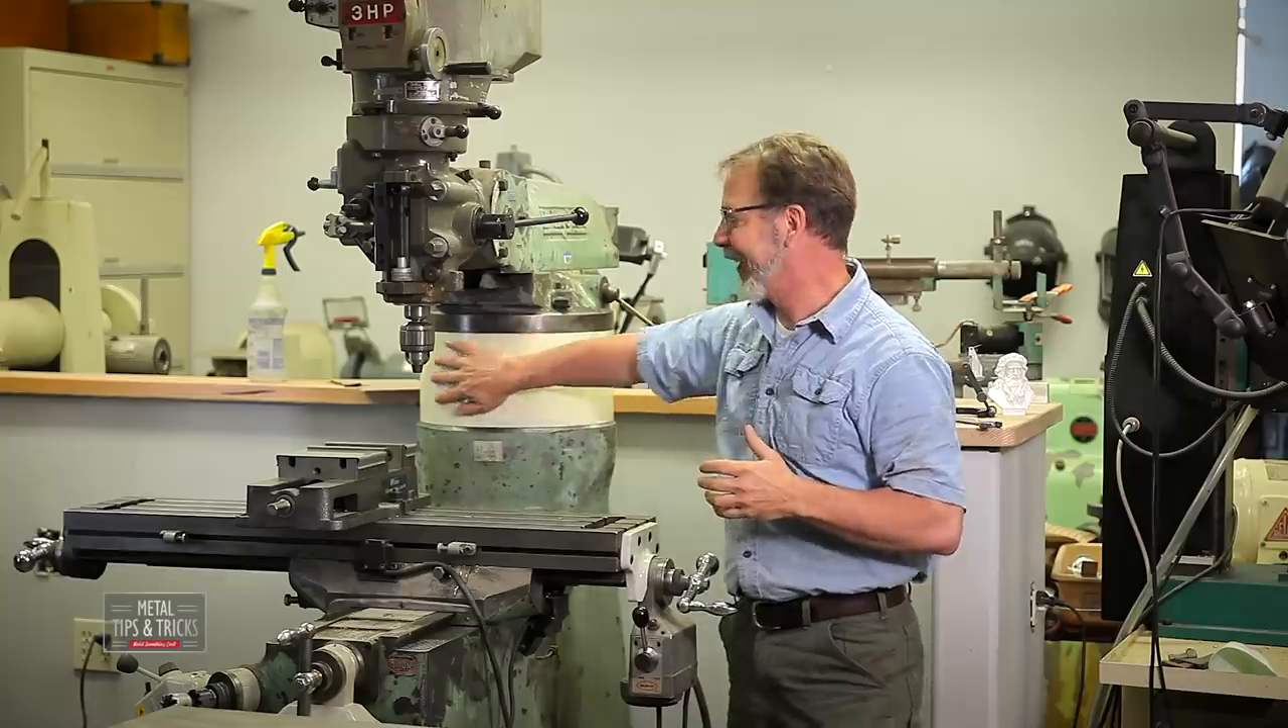The riser block is now in place and it looks fantastic.